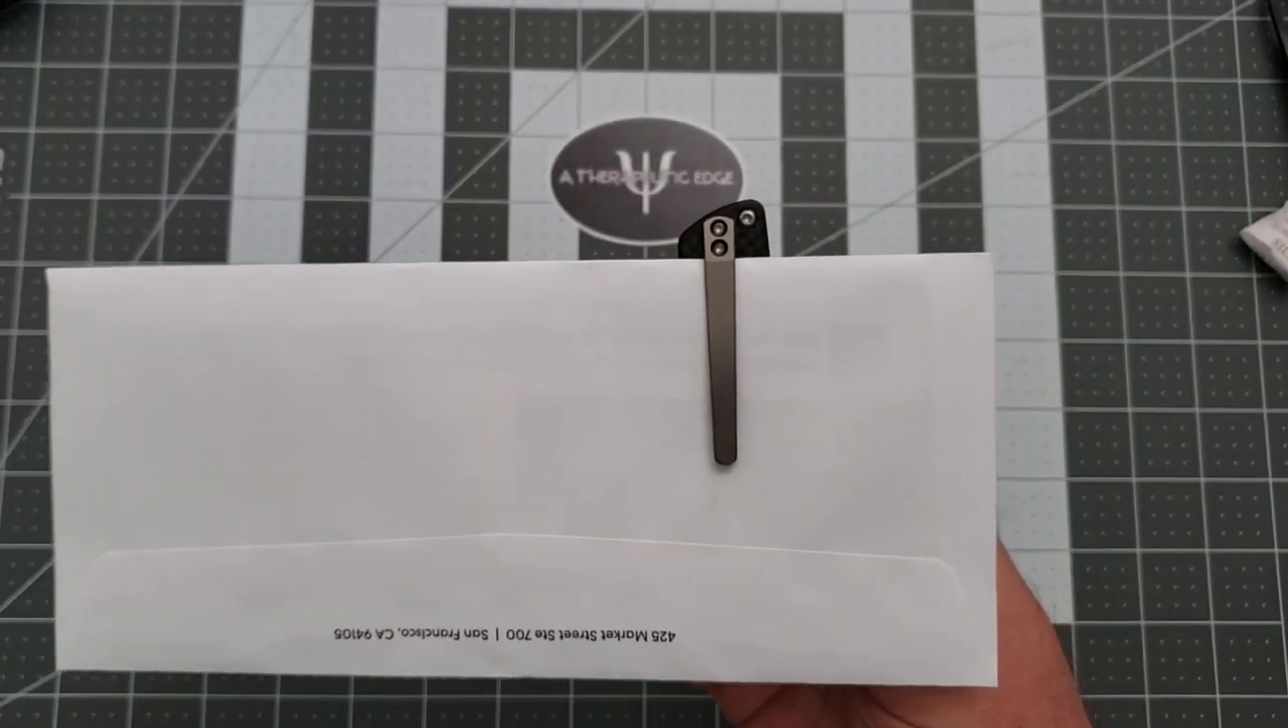As you can see, there's a little bit of knife sticking out. But, it's not bad.